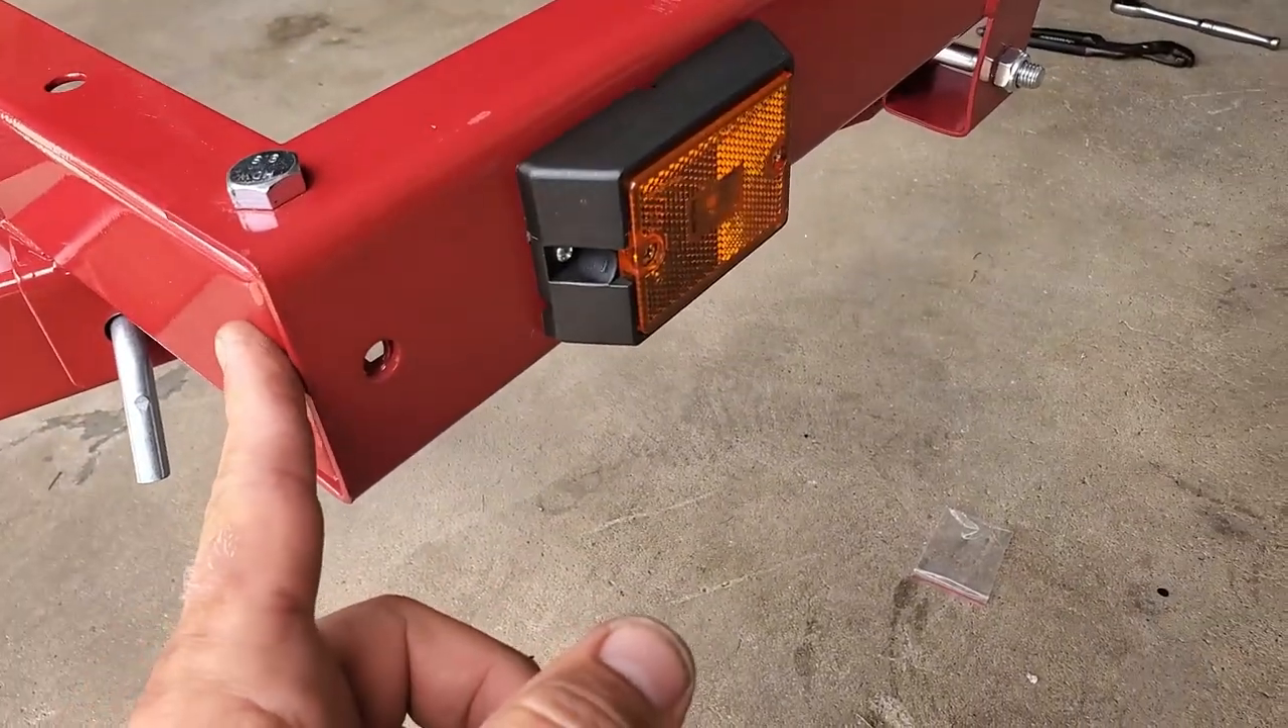We're done installing the front side markers and this is how it looks looks very nice and neat.